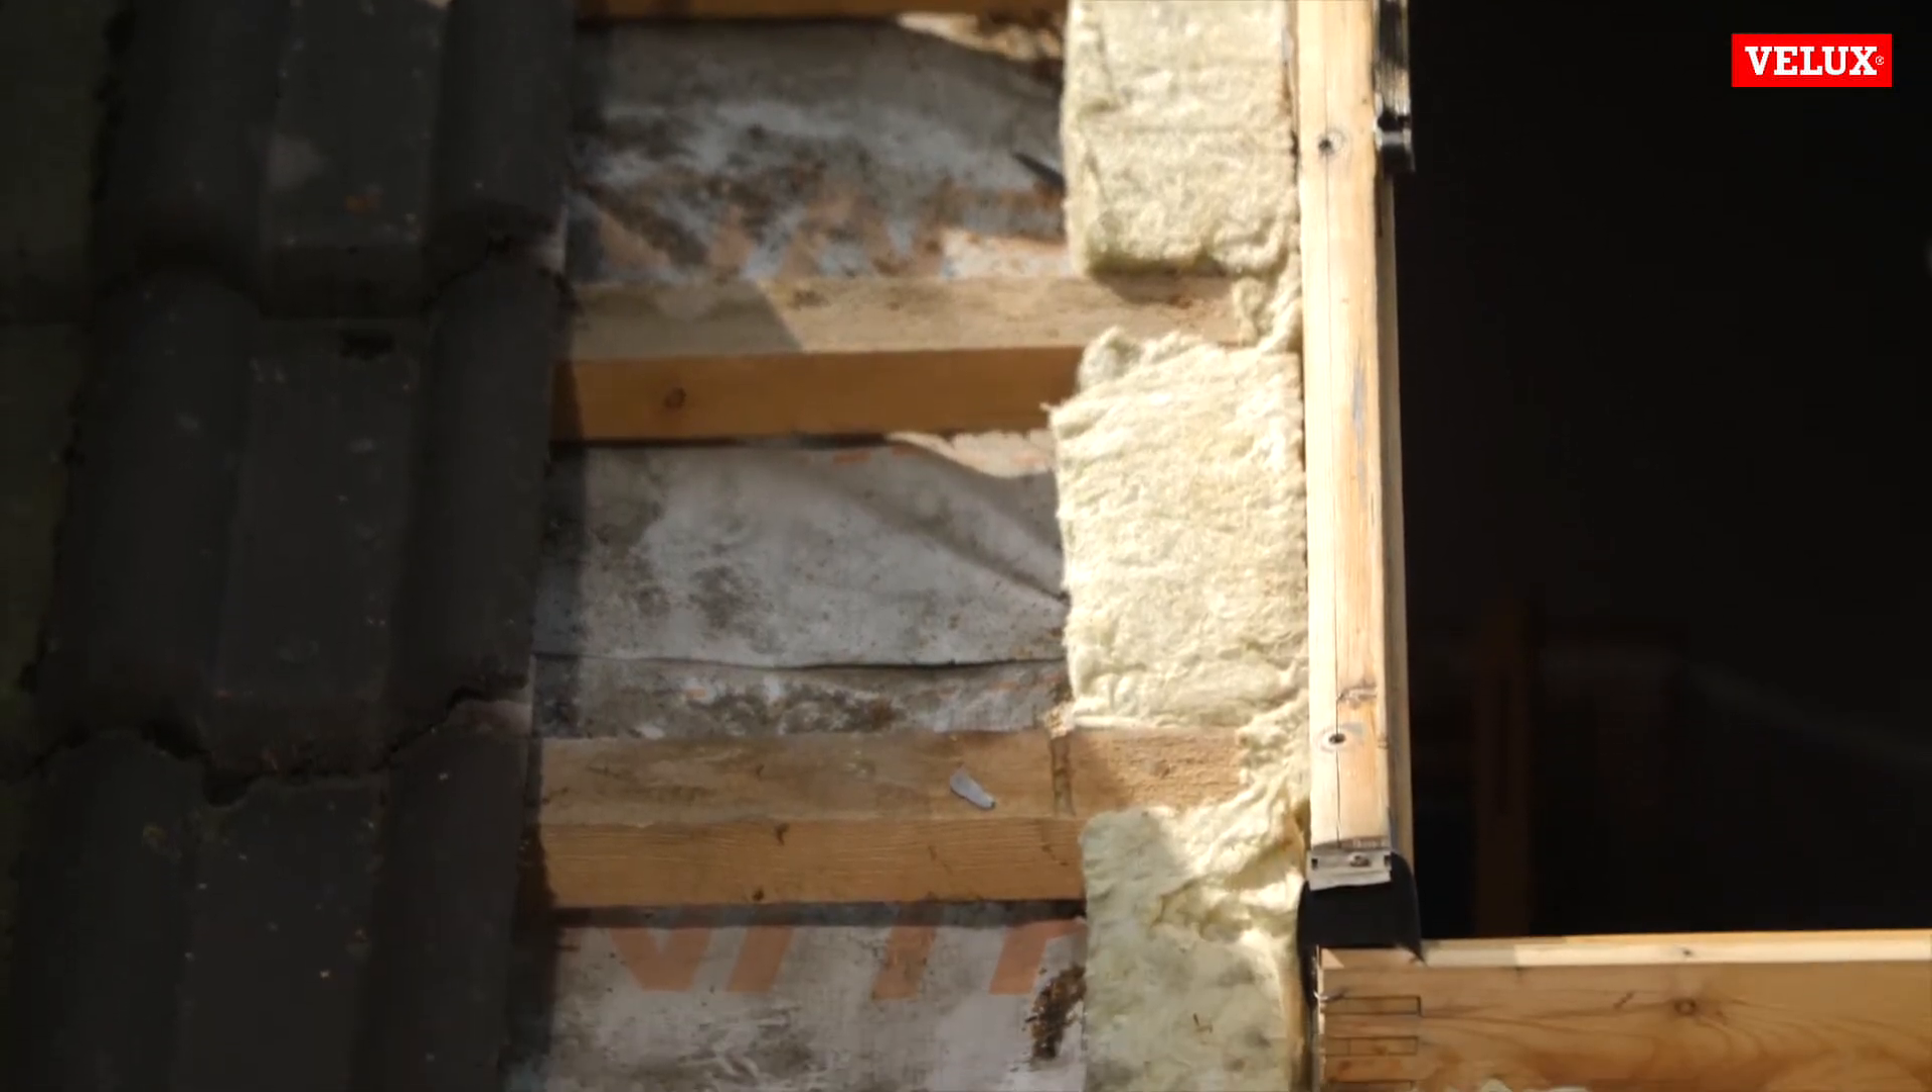Dodatkowo, jak widzicie, tutaj pomiędzy łatami również jest ułożona izolacja termiczna.